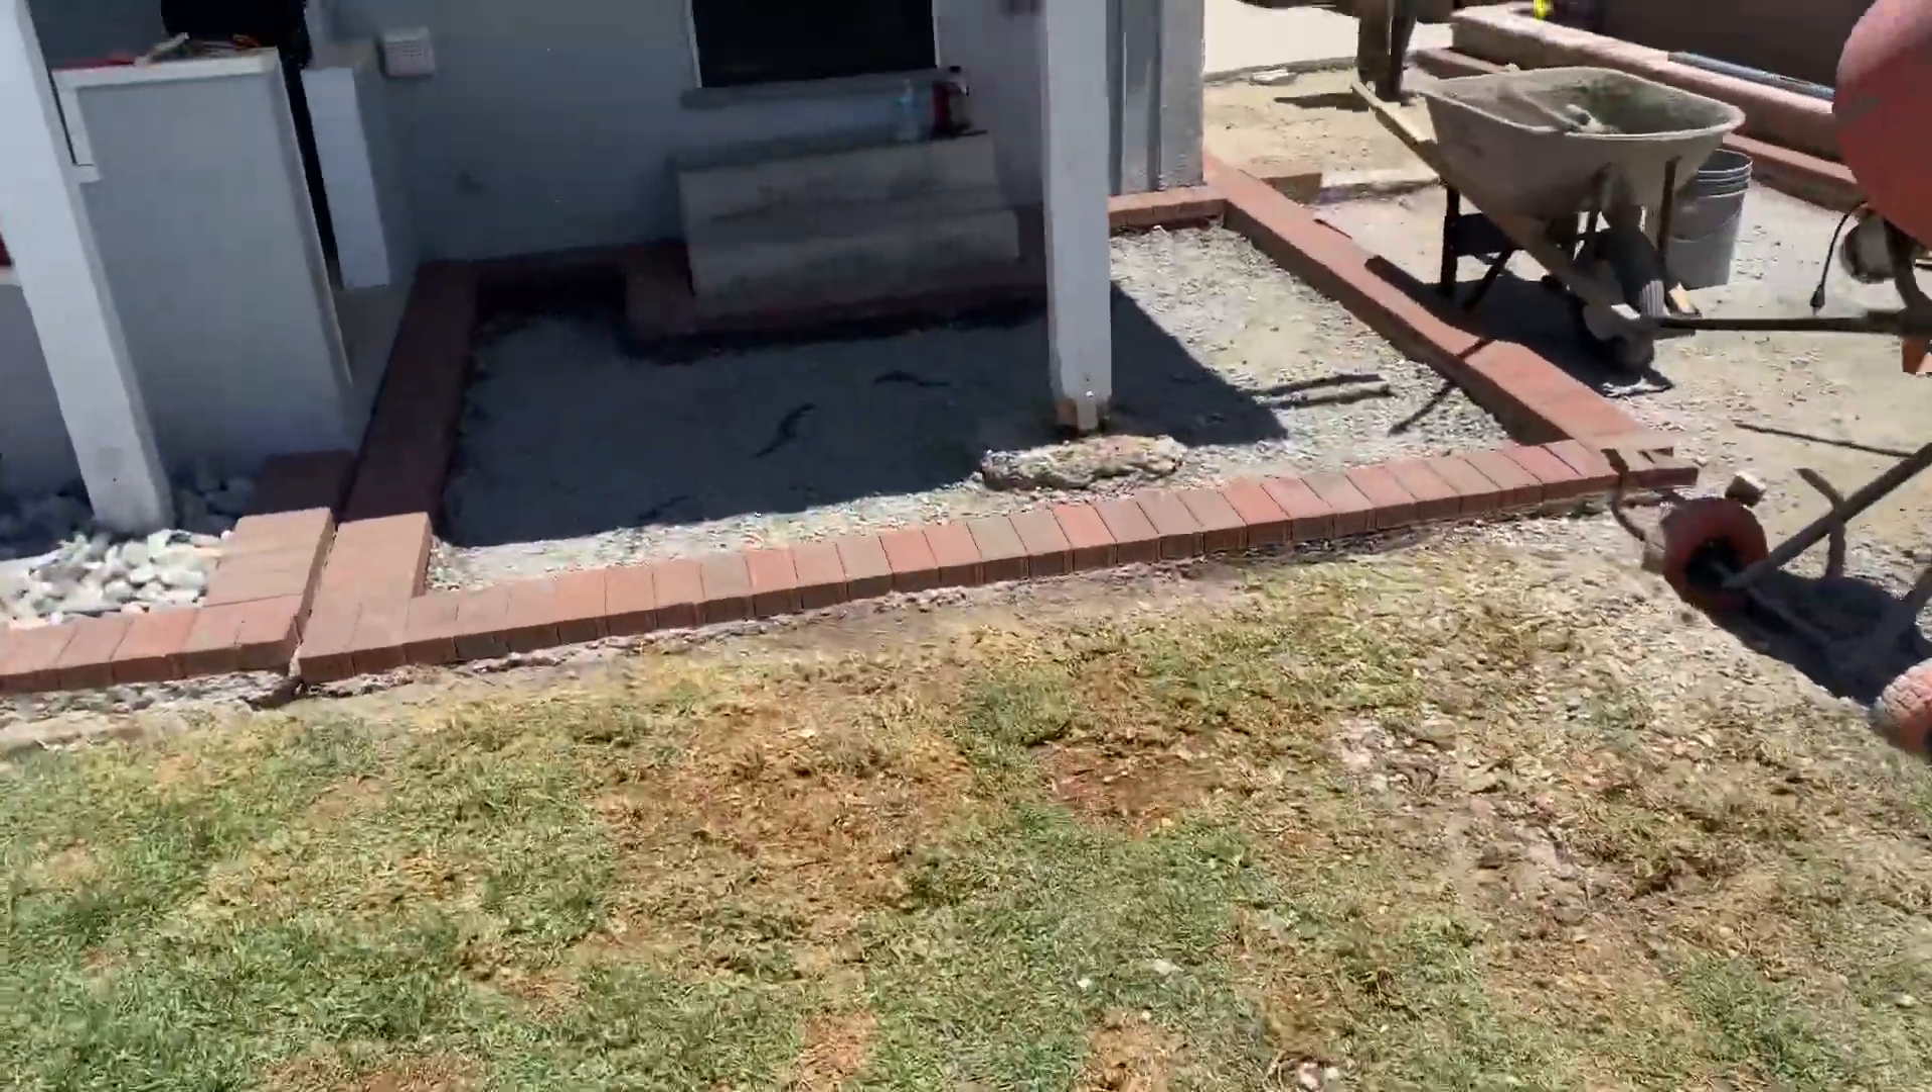So right here you can see the paver border was done along the backyard.